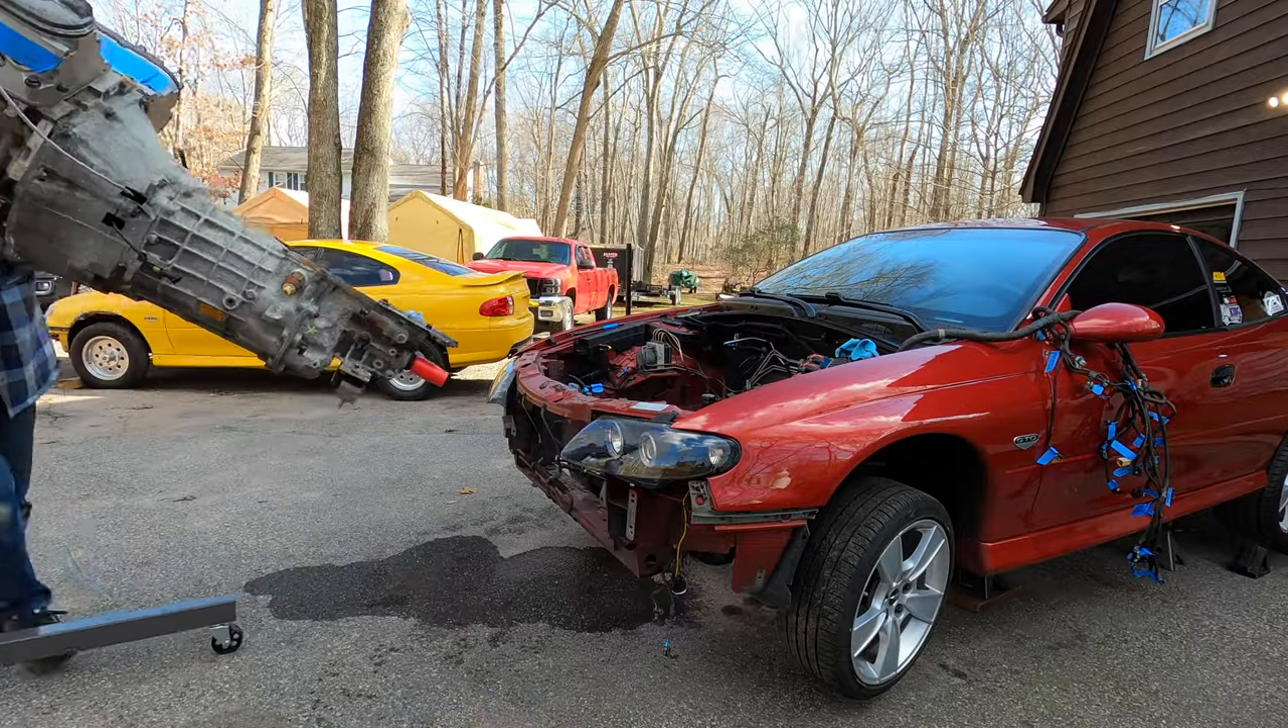We got the engine pulled out finally.